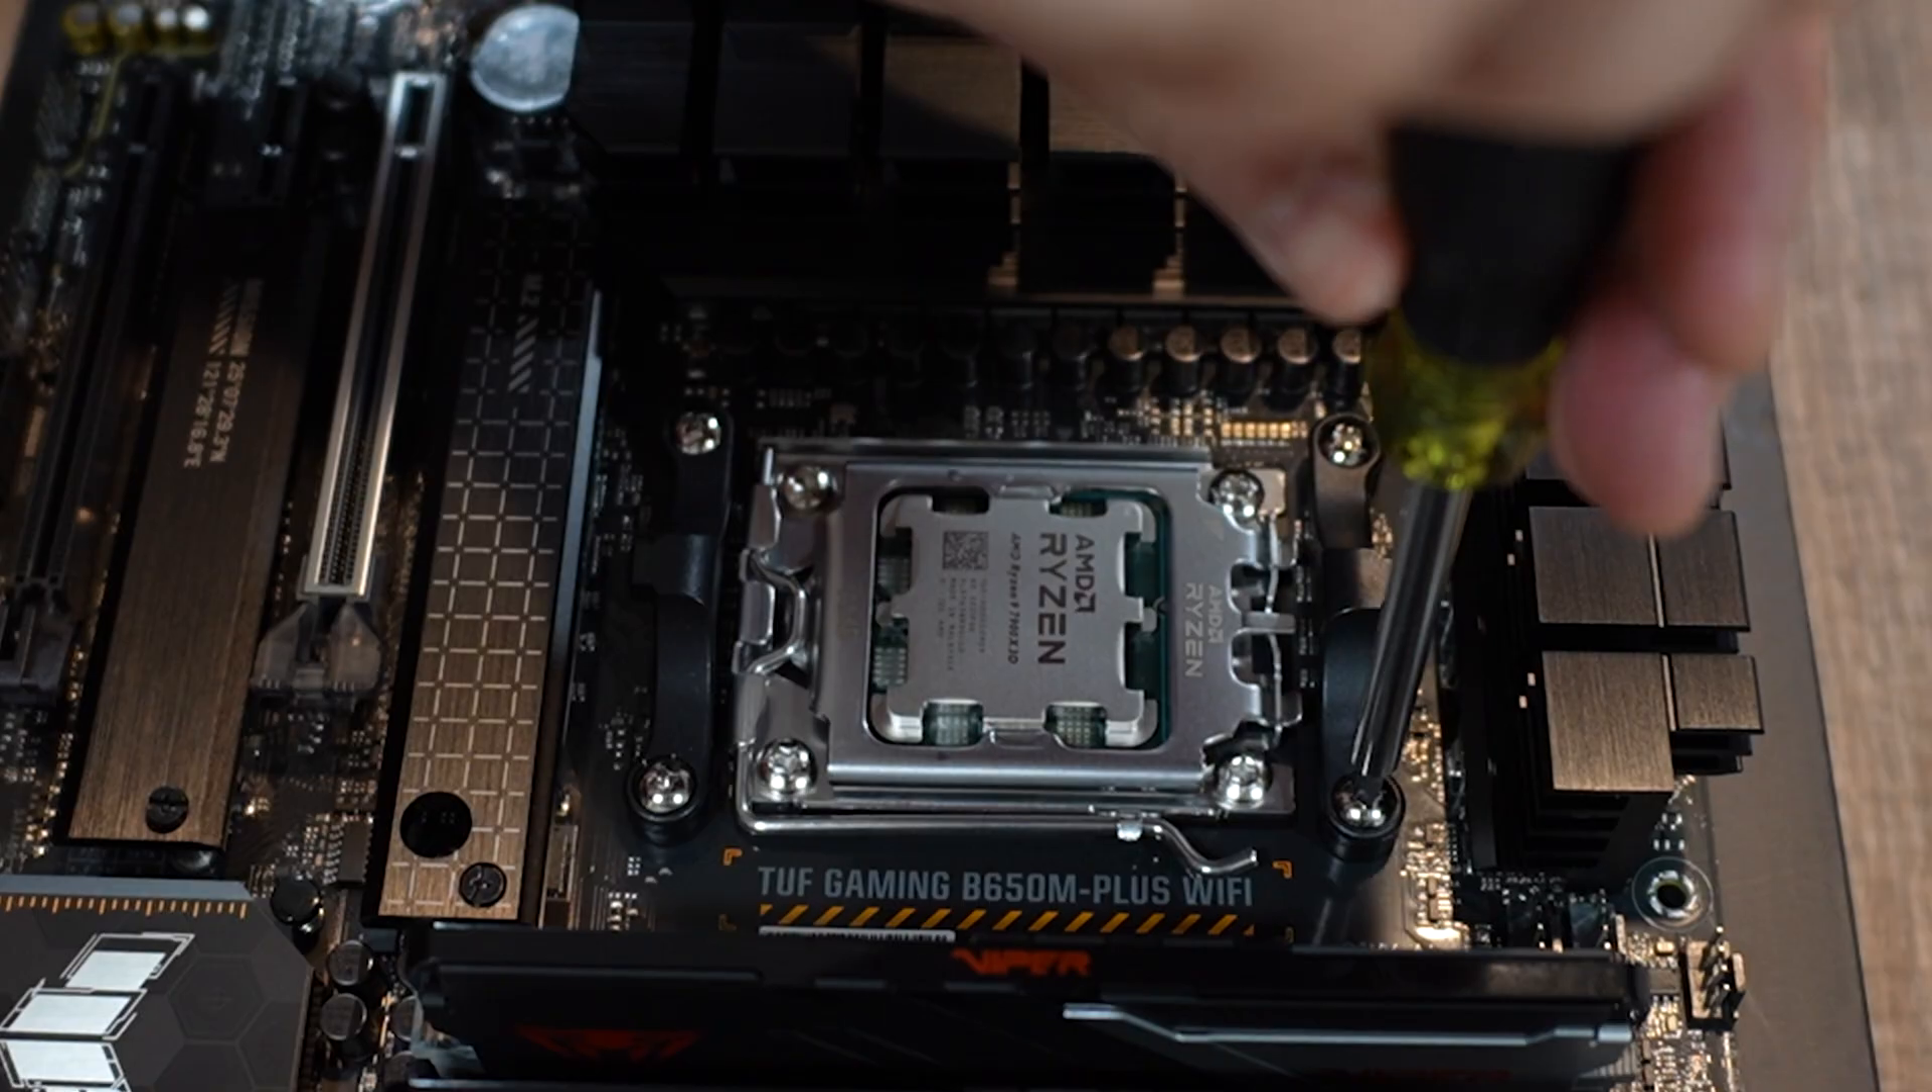And here's a CPU installed 7900X 3D and I need to remove these original brackets on the side to install the all-in-one water cooling system that I'll be installing on top of this.